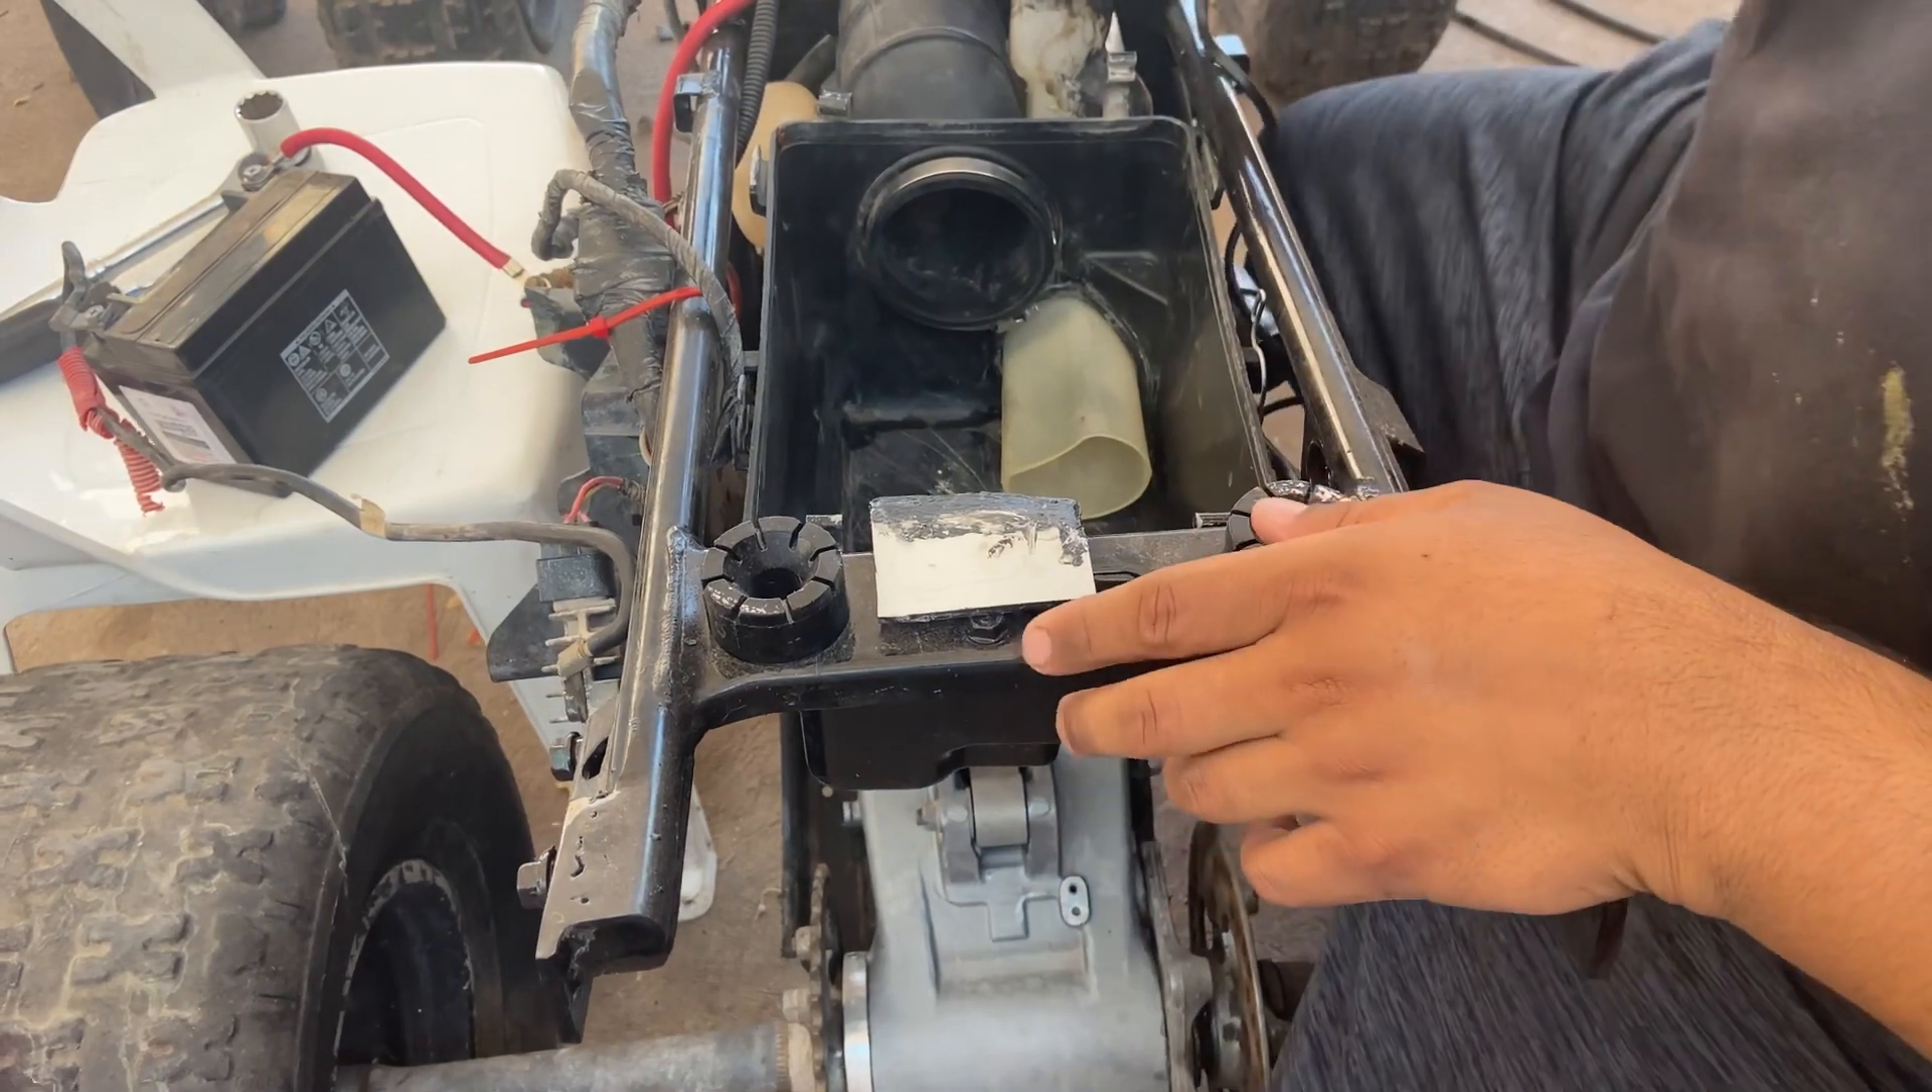Miren la caja del filtro ya la instalé o sea ya está puesto acá.